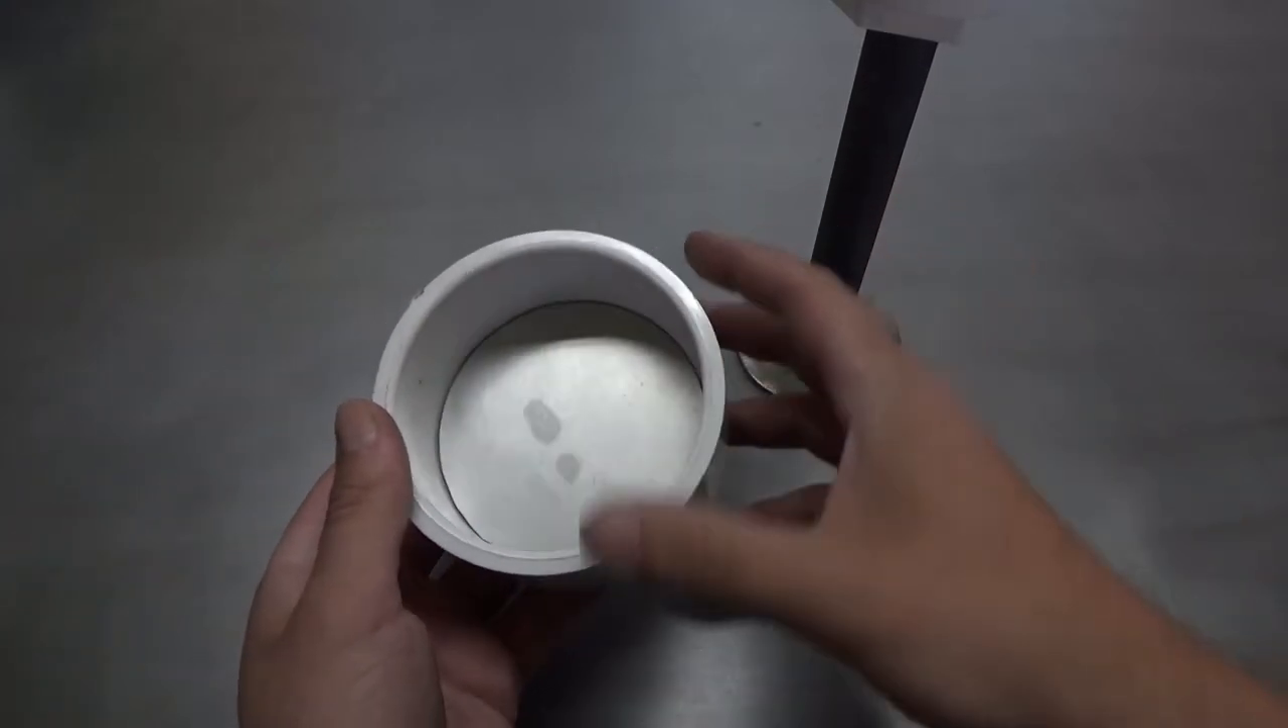Got that little uh reinforcement plate fit in the bottom cap.